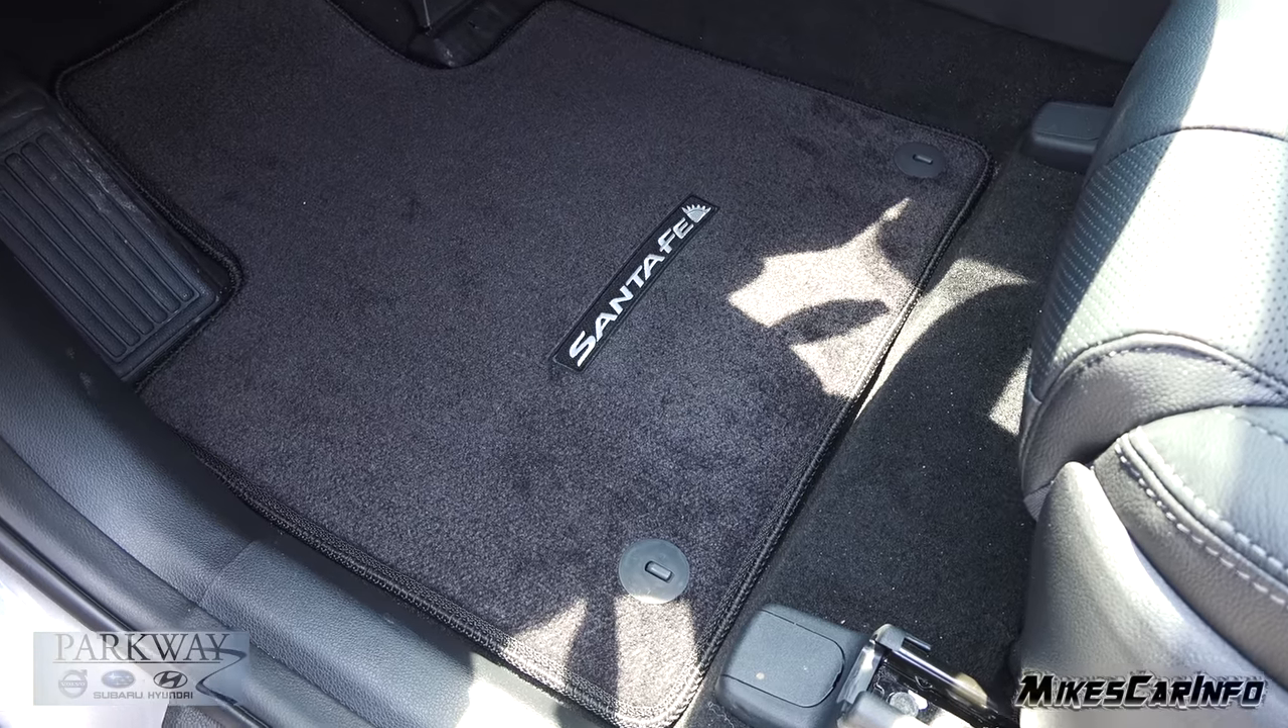You see the floor mat hooks in place. In two places now.